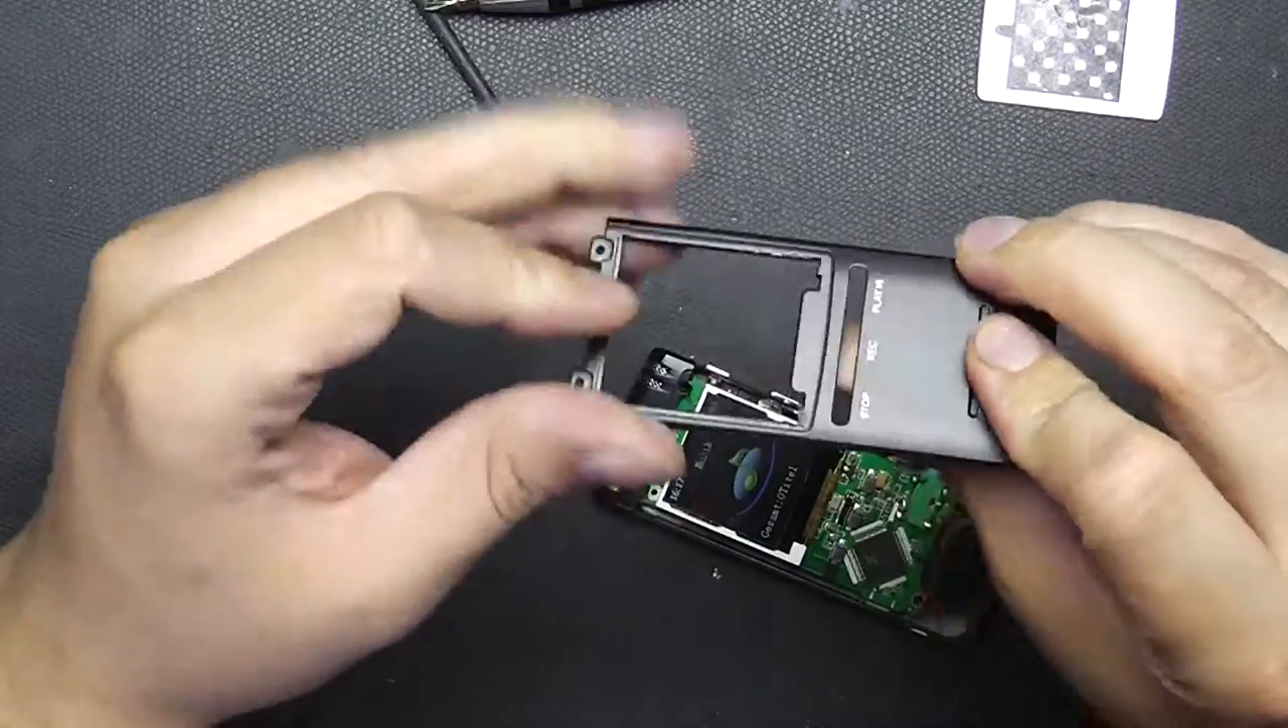Ich habe jetzt den Metallrahmen gelöst.